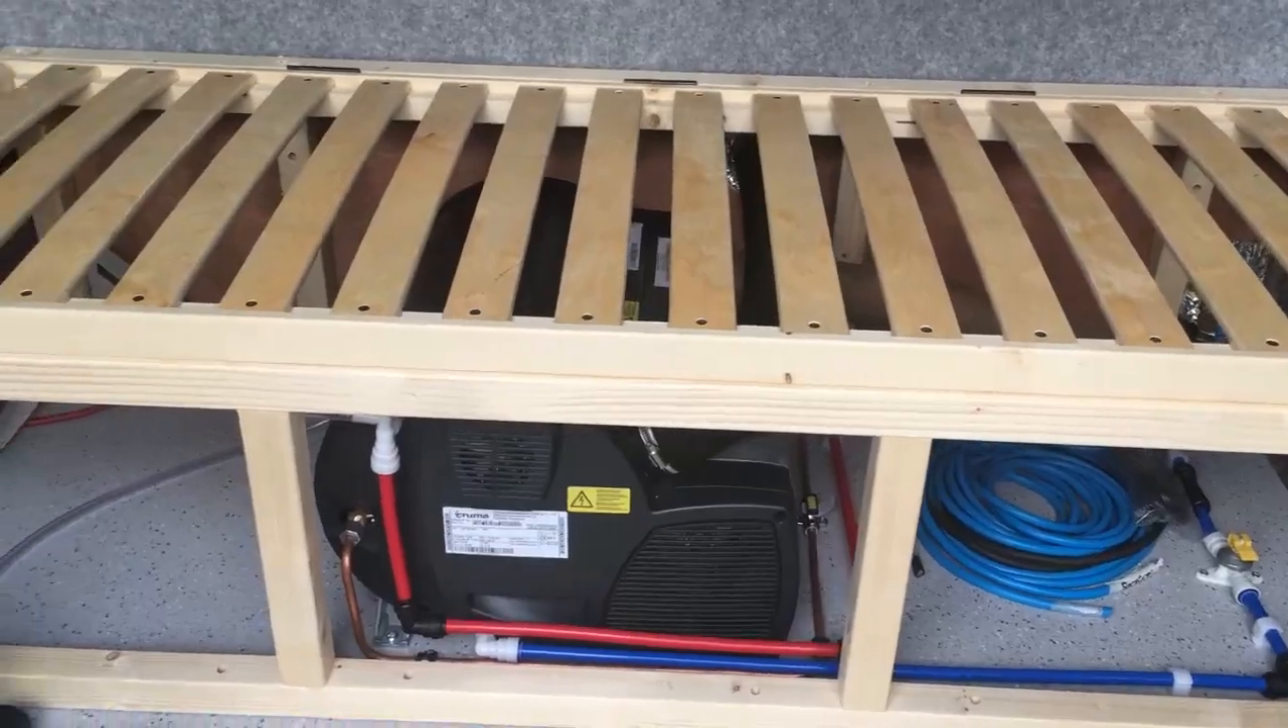All that remains is to clad the bench seat with furniture board.